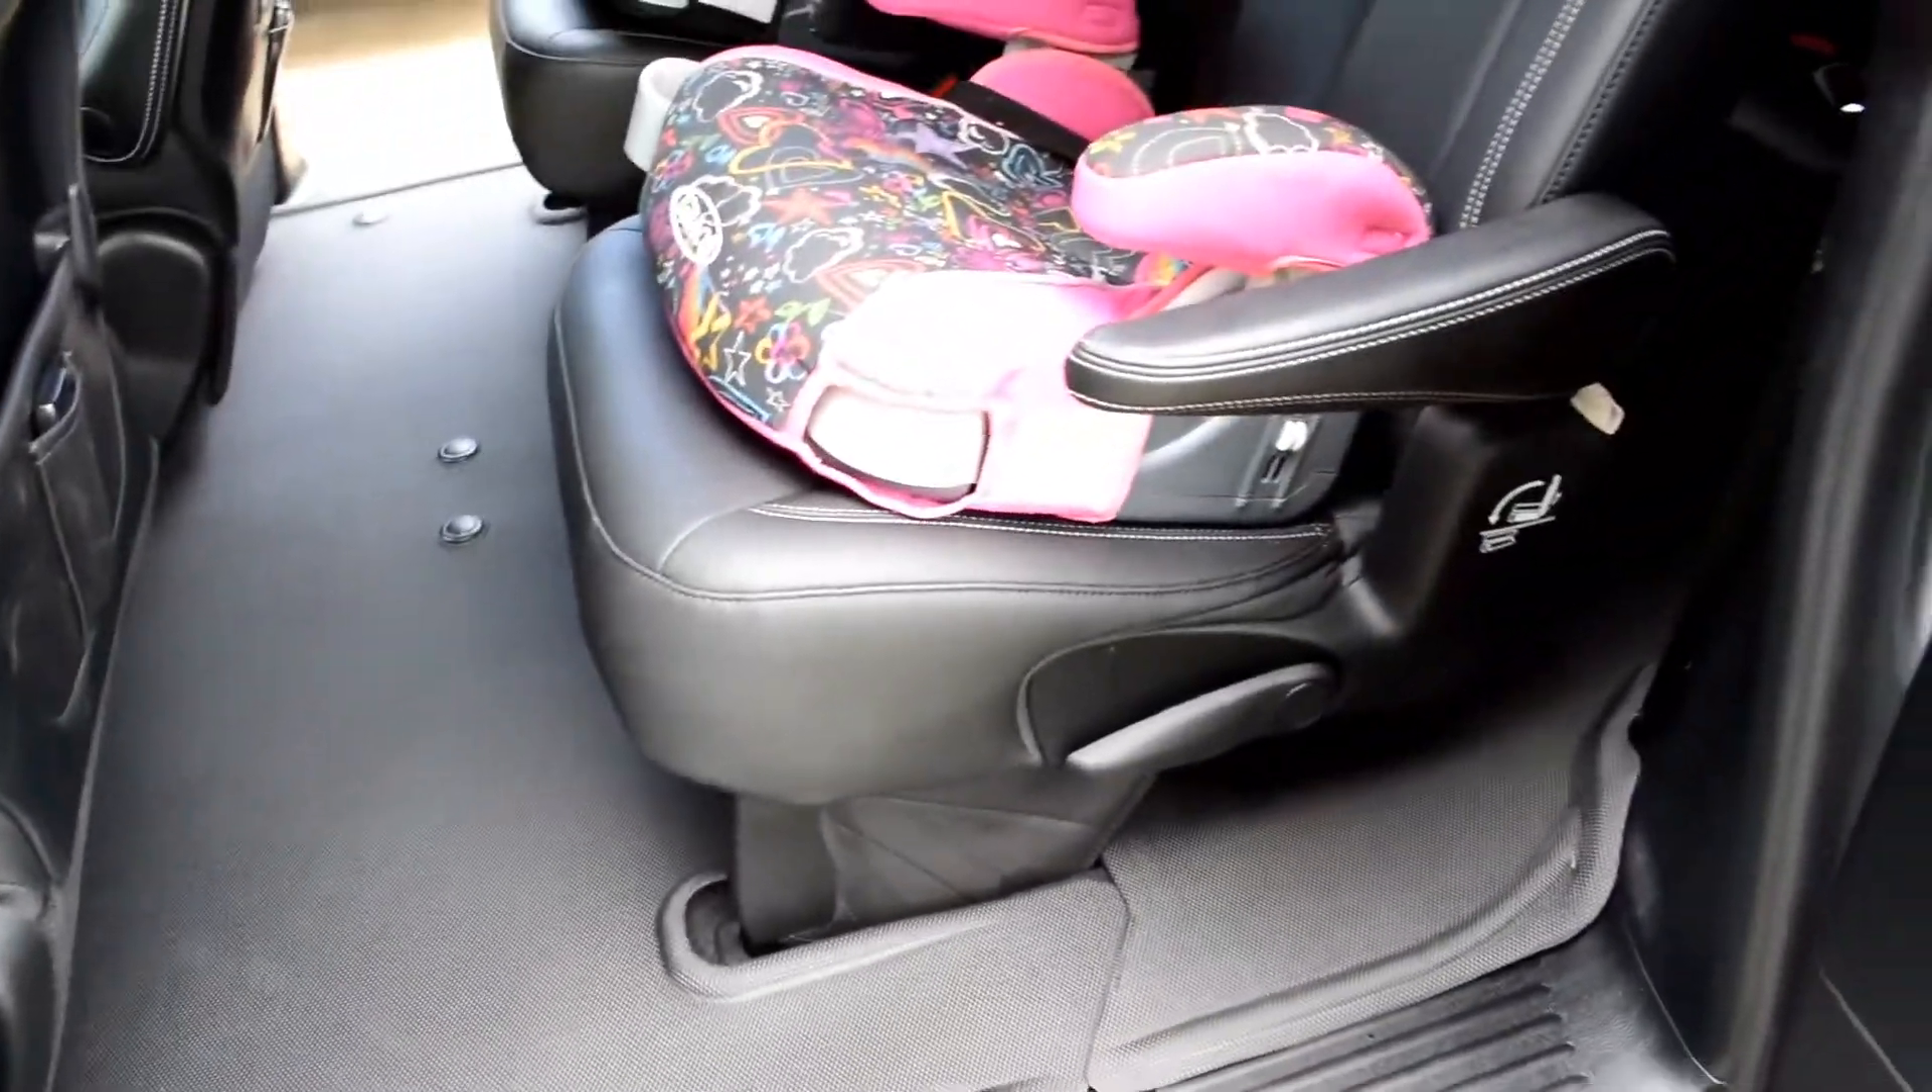There we go with the max spider 3d floor mats fully installed this is what it looks like in the back again.